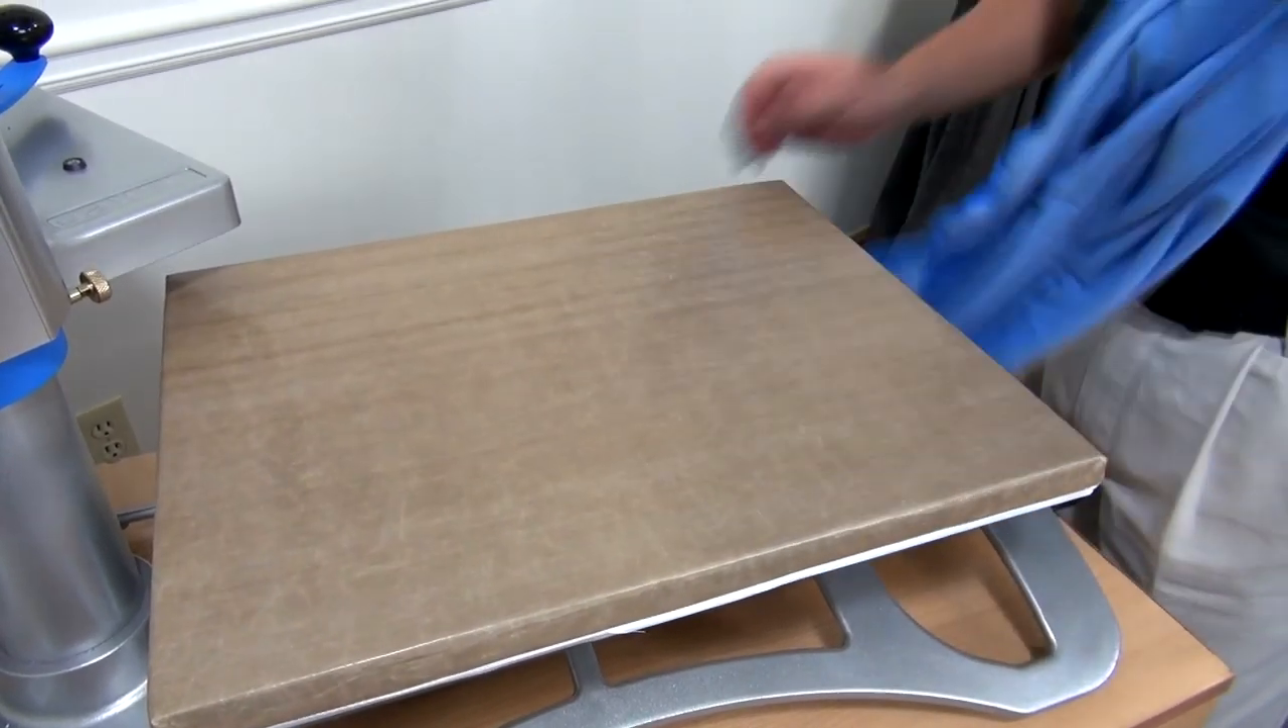So I've put my standard size platen back on.